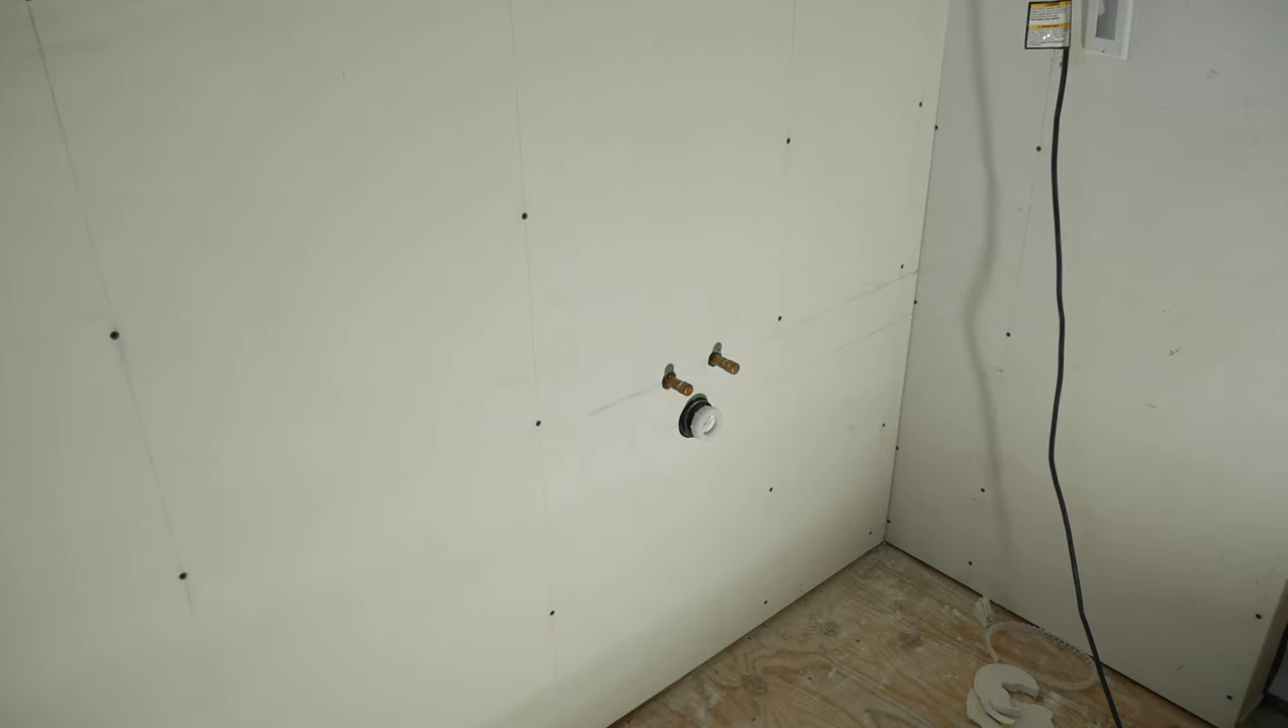Alright, so I've got the bottom board installed. You can see the cutouts right there for the shutoffs. And the drain turned out perfectly.